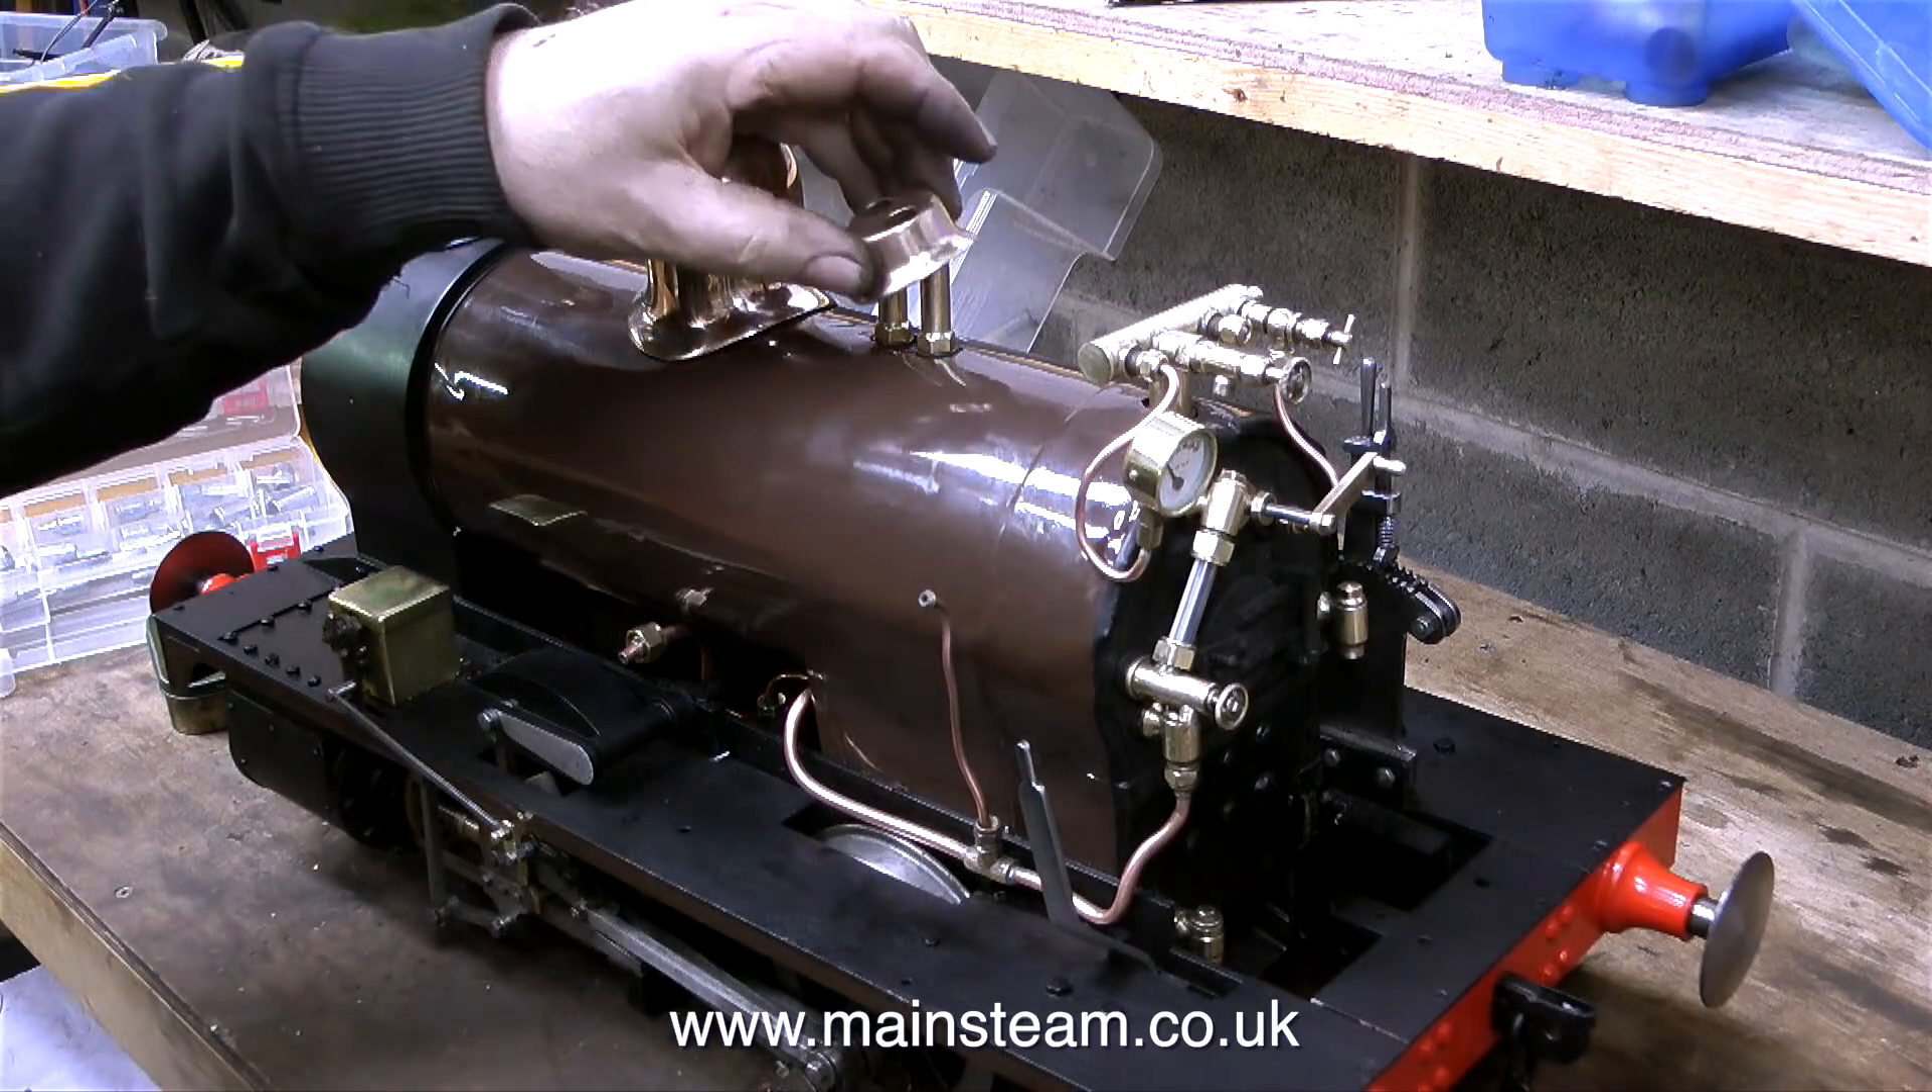And now when I sit the engine on the bench, as you can see the boiler is fitted.